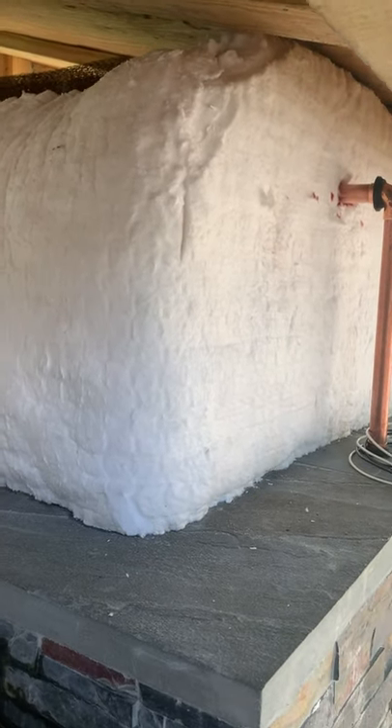But uh I went ahead and wrapped just this base just with the thermal insulation and still got to do the top.